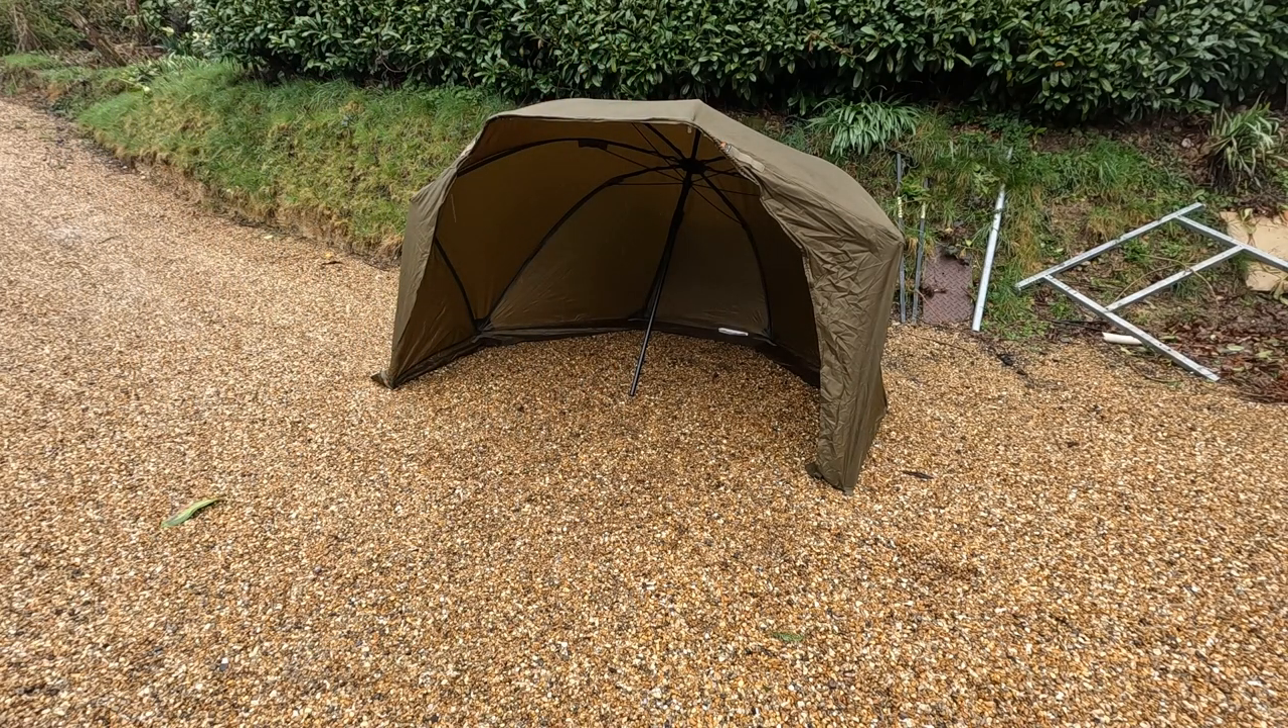The tent is up, you can get your tools under cover.